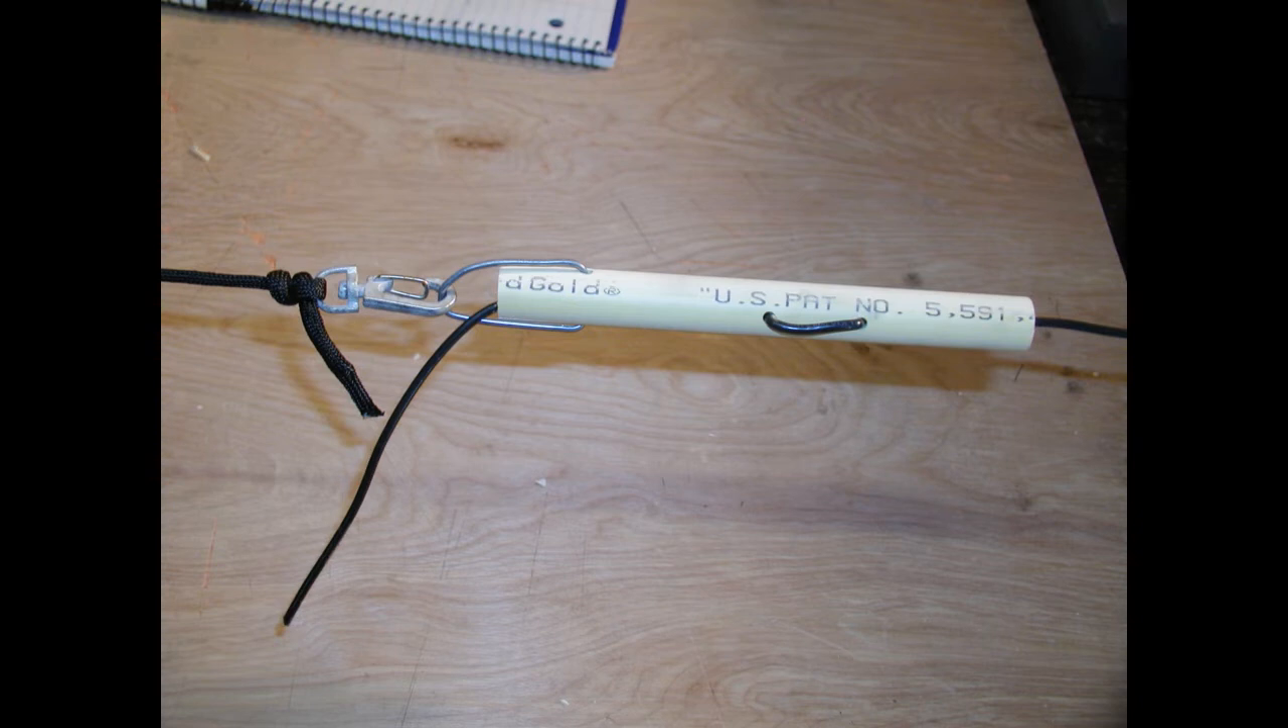We'll show a couple of views of the completed end insulator with the halyard attached.